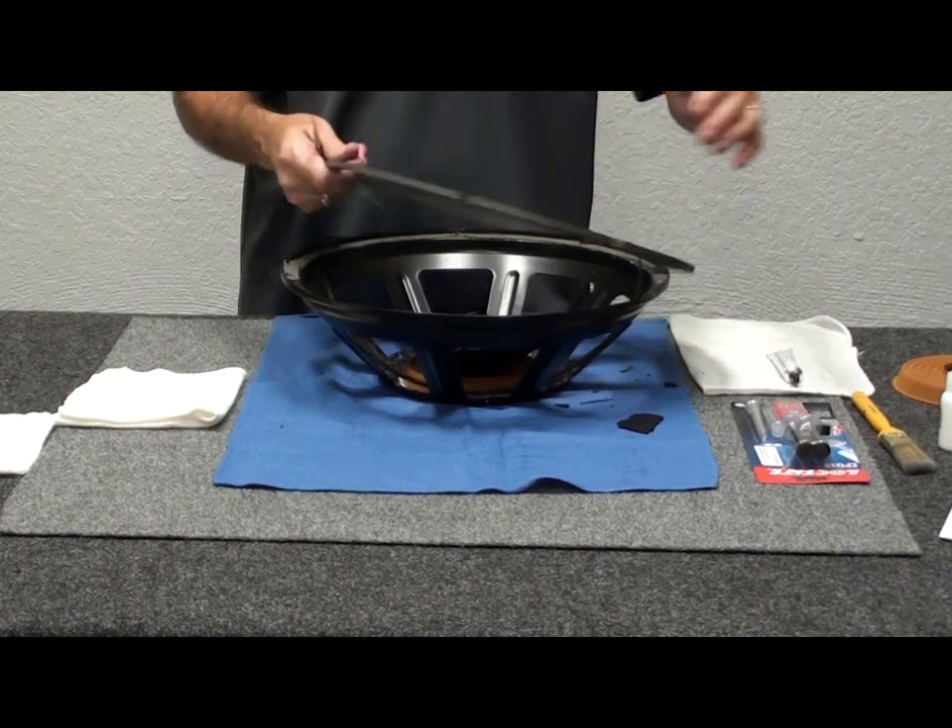And we have the gasket off in one piece.